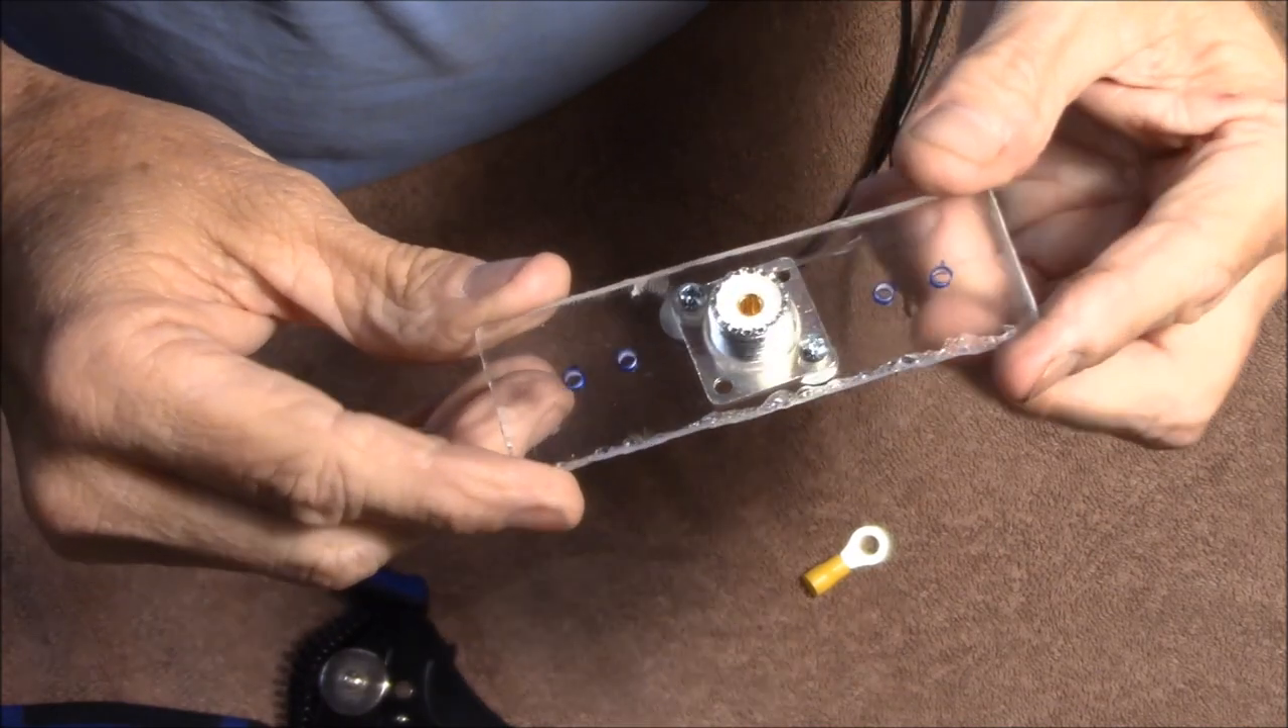Let's put some mounting screws in there. I have the SO239 connector mounted onto the piece of plexiglass here.